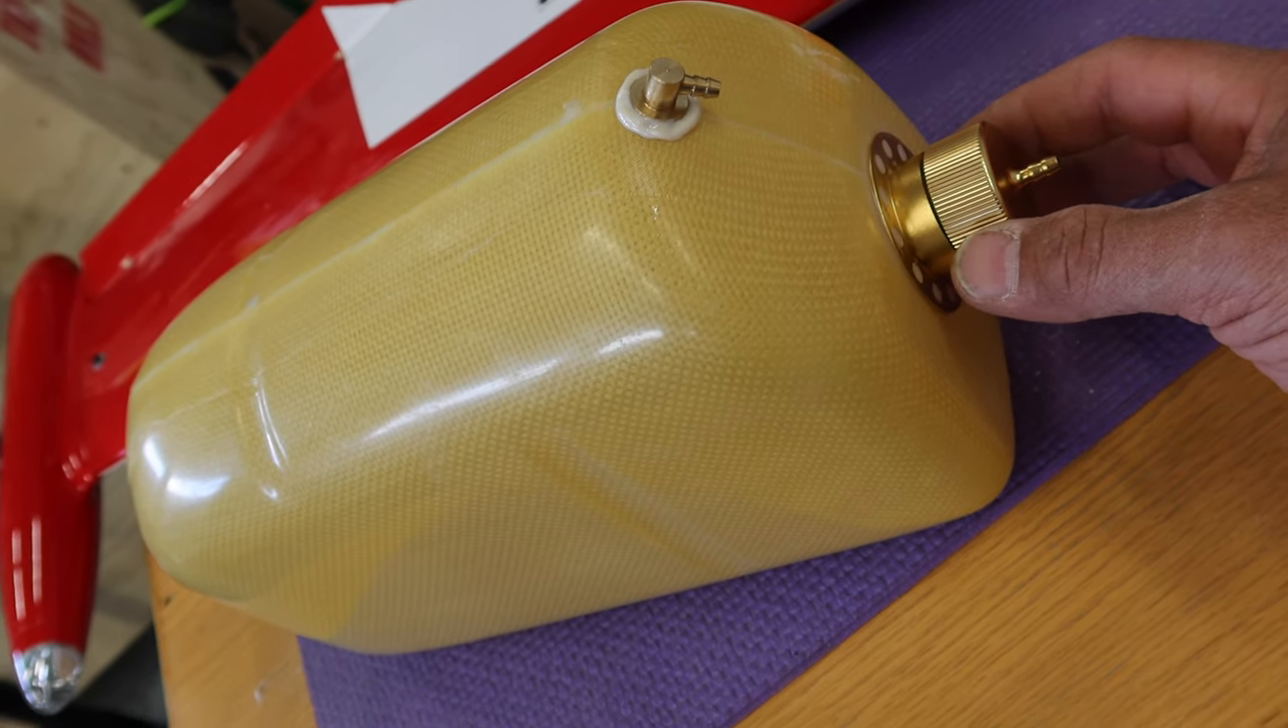Okay and tank is all assembled.